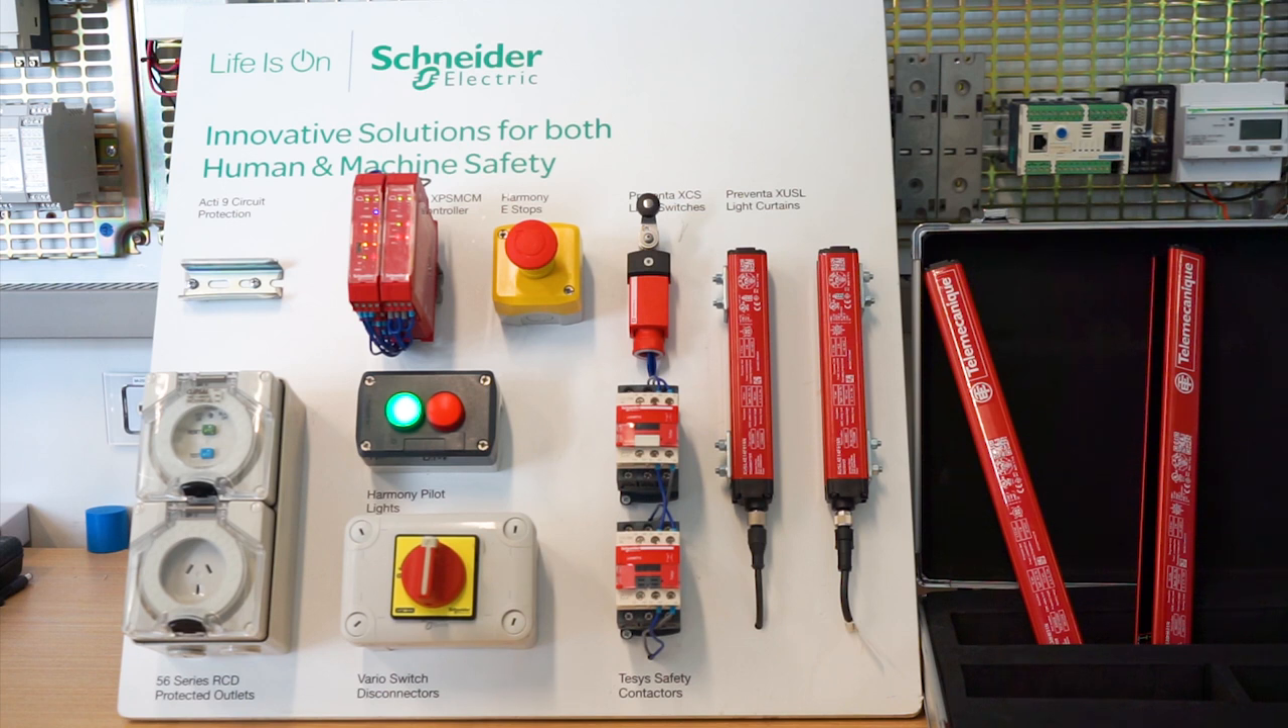On the right hand side we've got two obviously misaligned halves, the transmitter half and the receiver half and this will cause you not to be able to successfully commission your safety system.